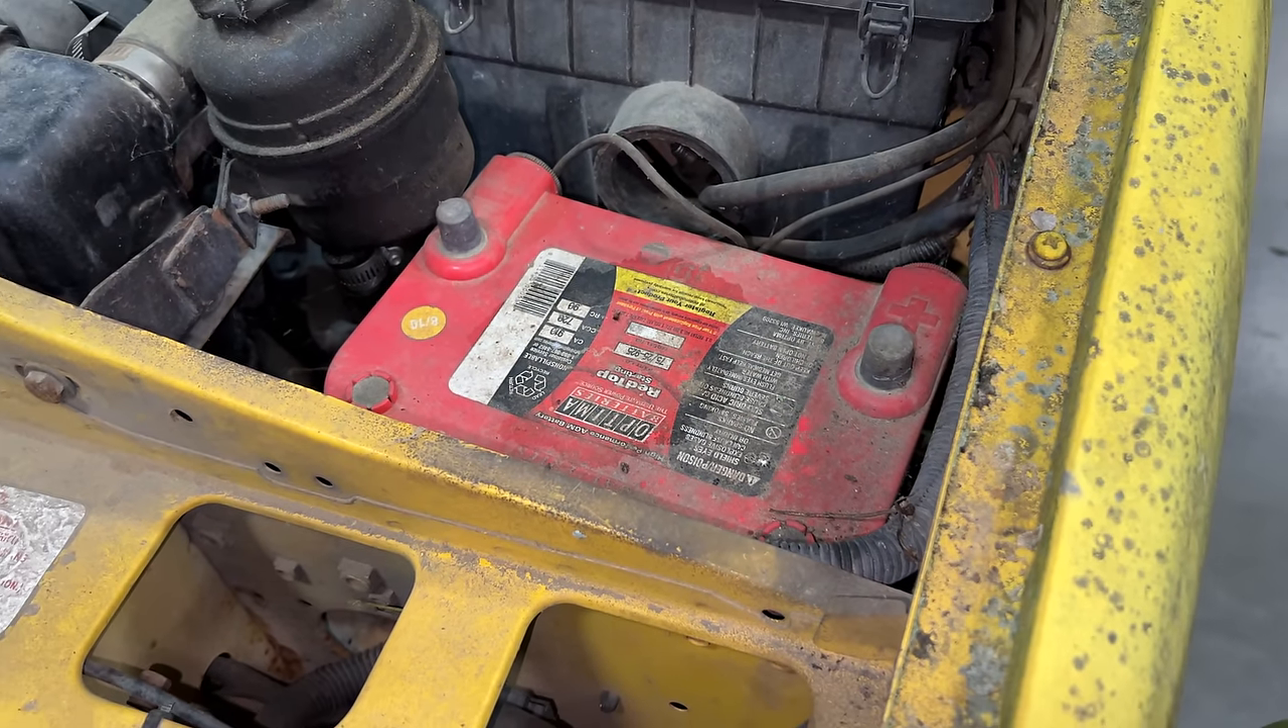Looks like this battery is not connected at all.